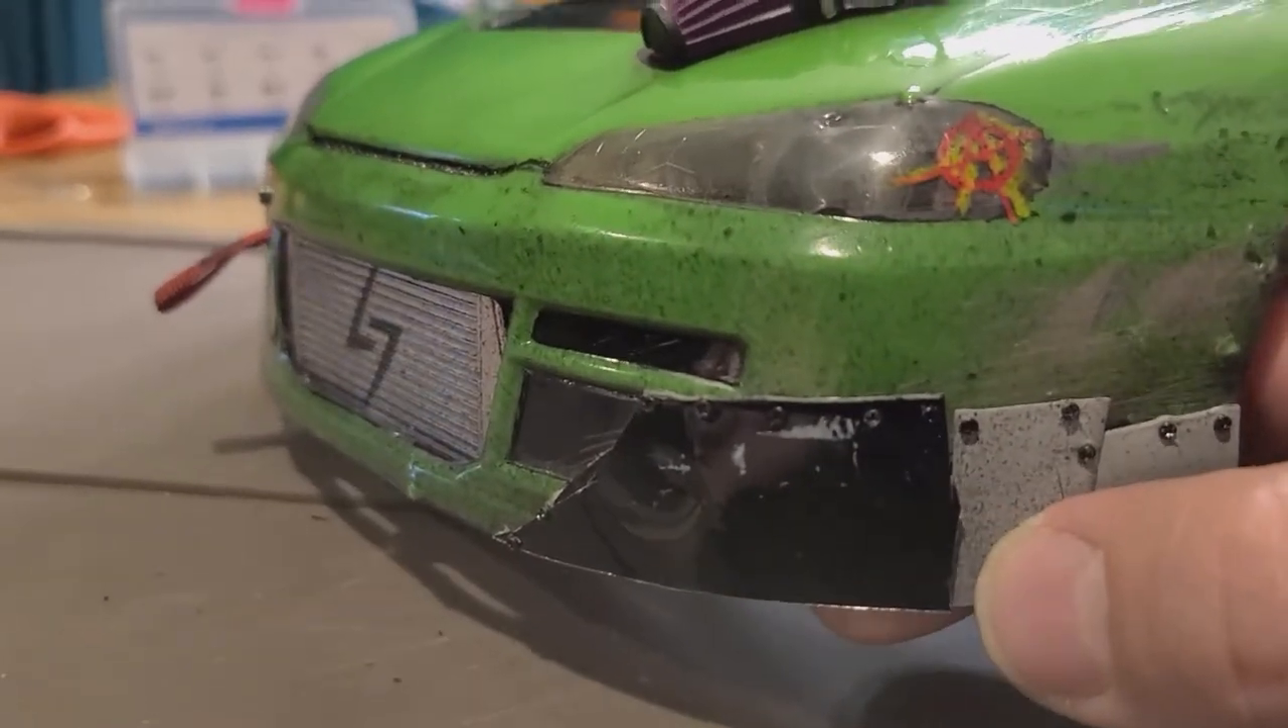Okay, so I've got the front pieces fixed on there. I've got several little screws in it.